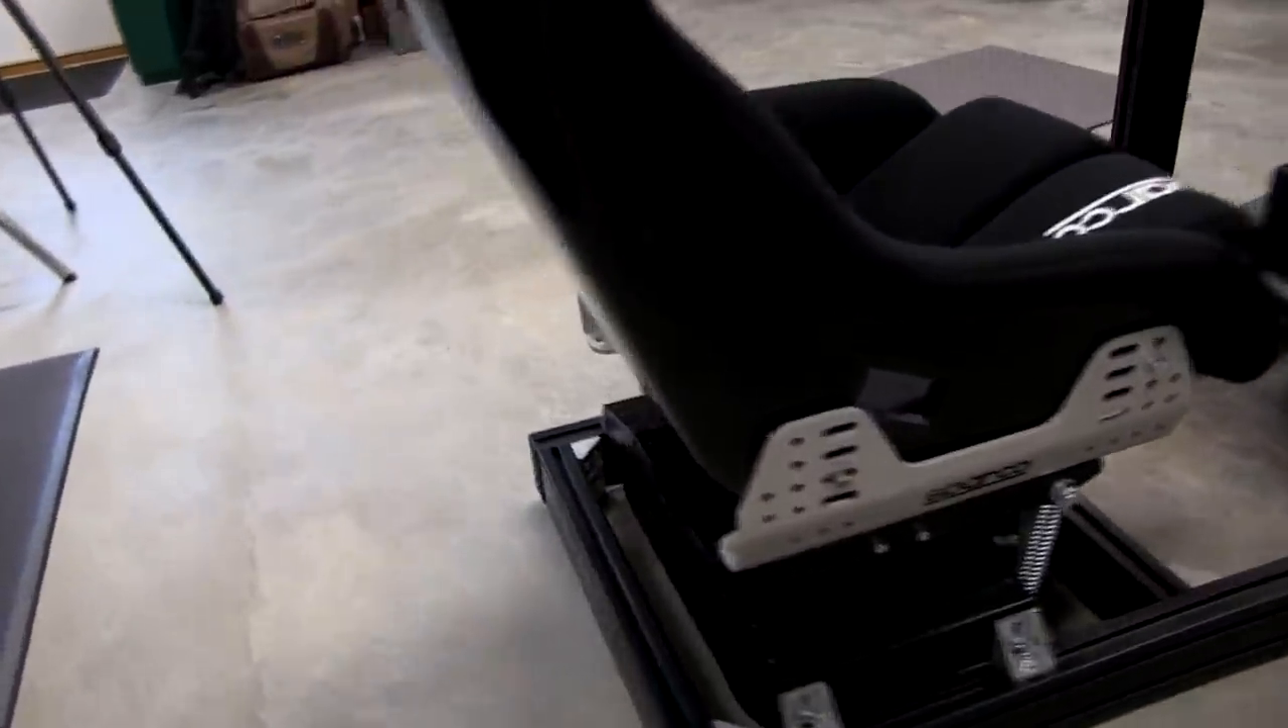I got the seat bolted up to the NLR V3 motion platform now.